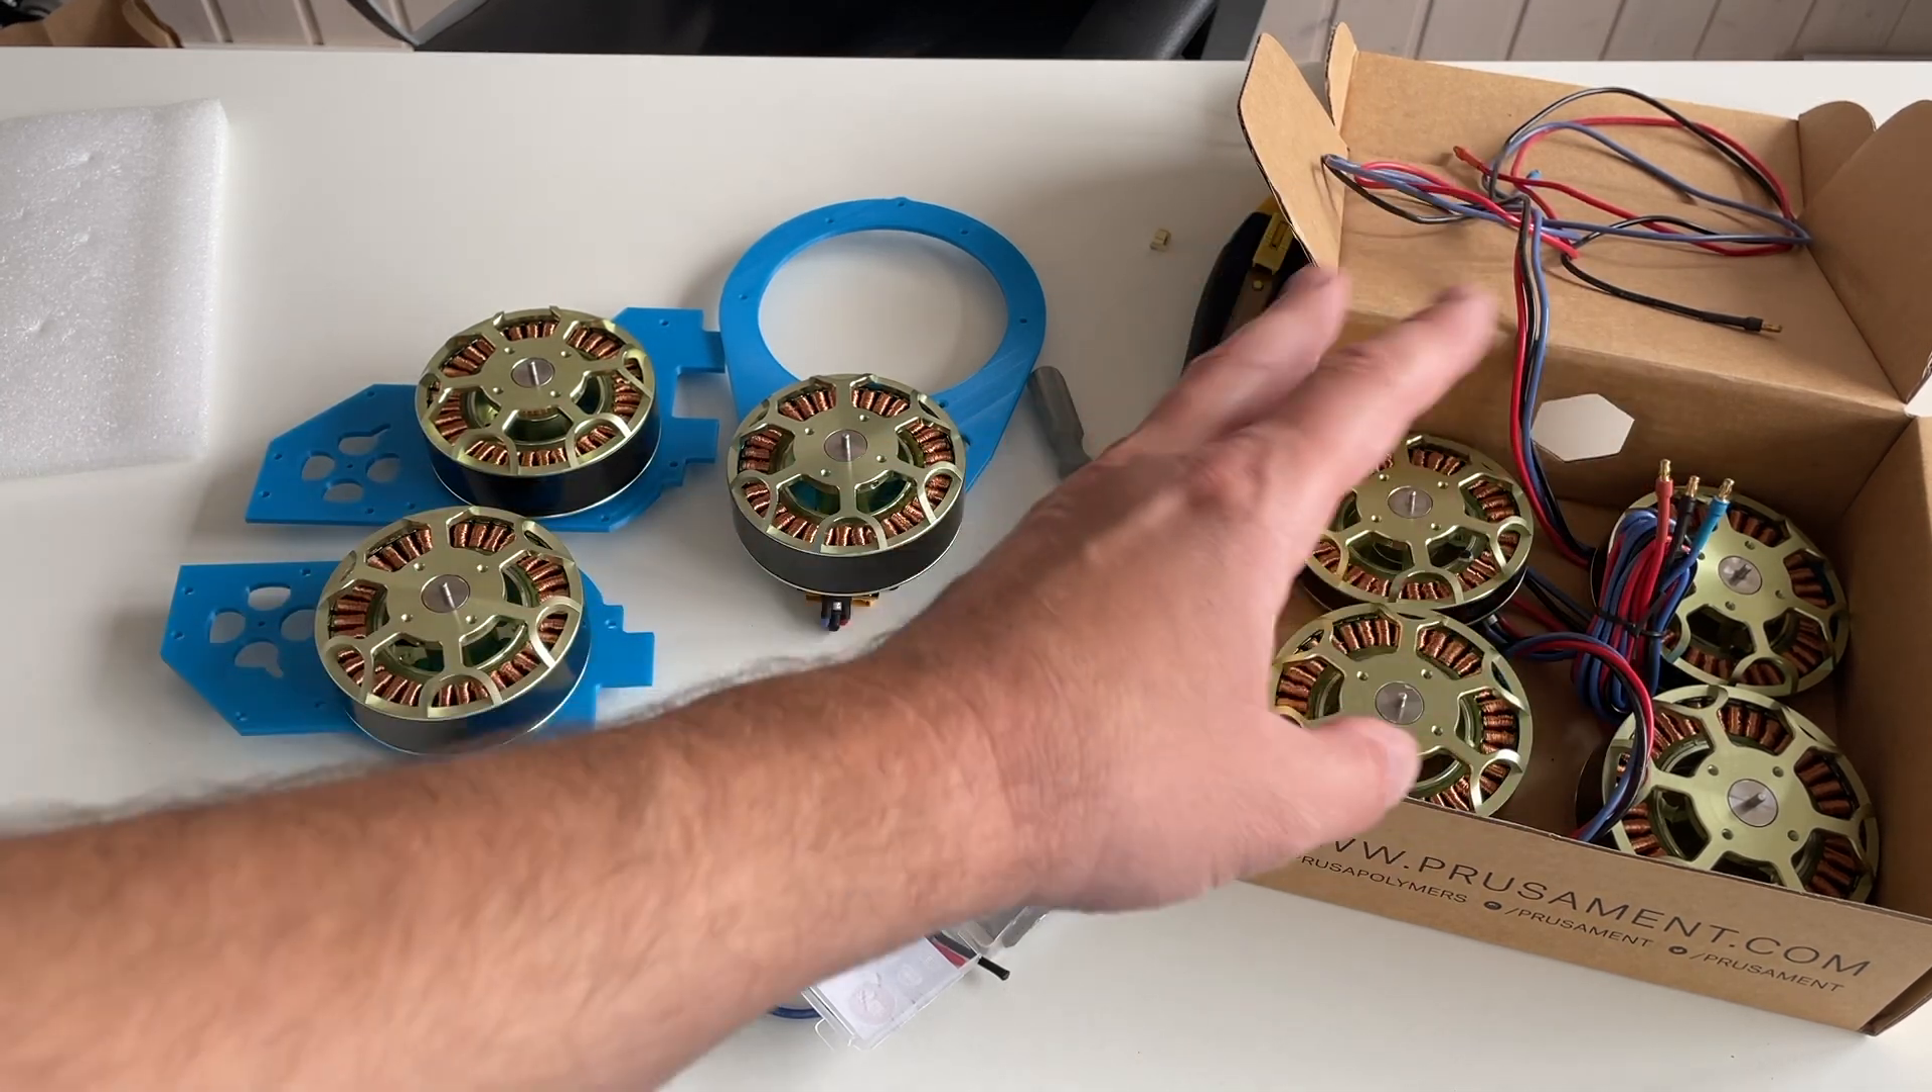Three motors are assembled. This is for the axis 1, 2 and 3.